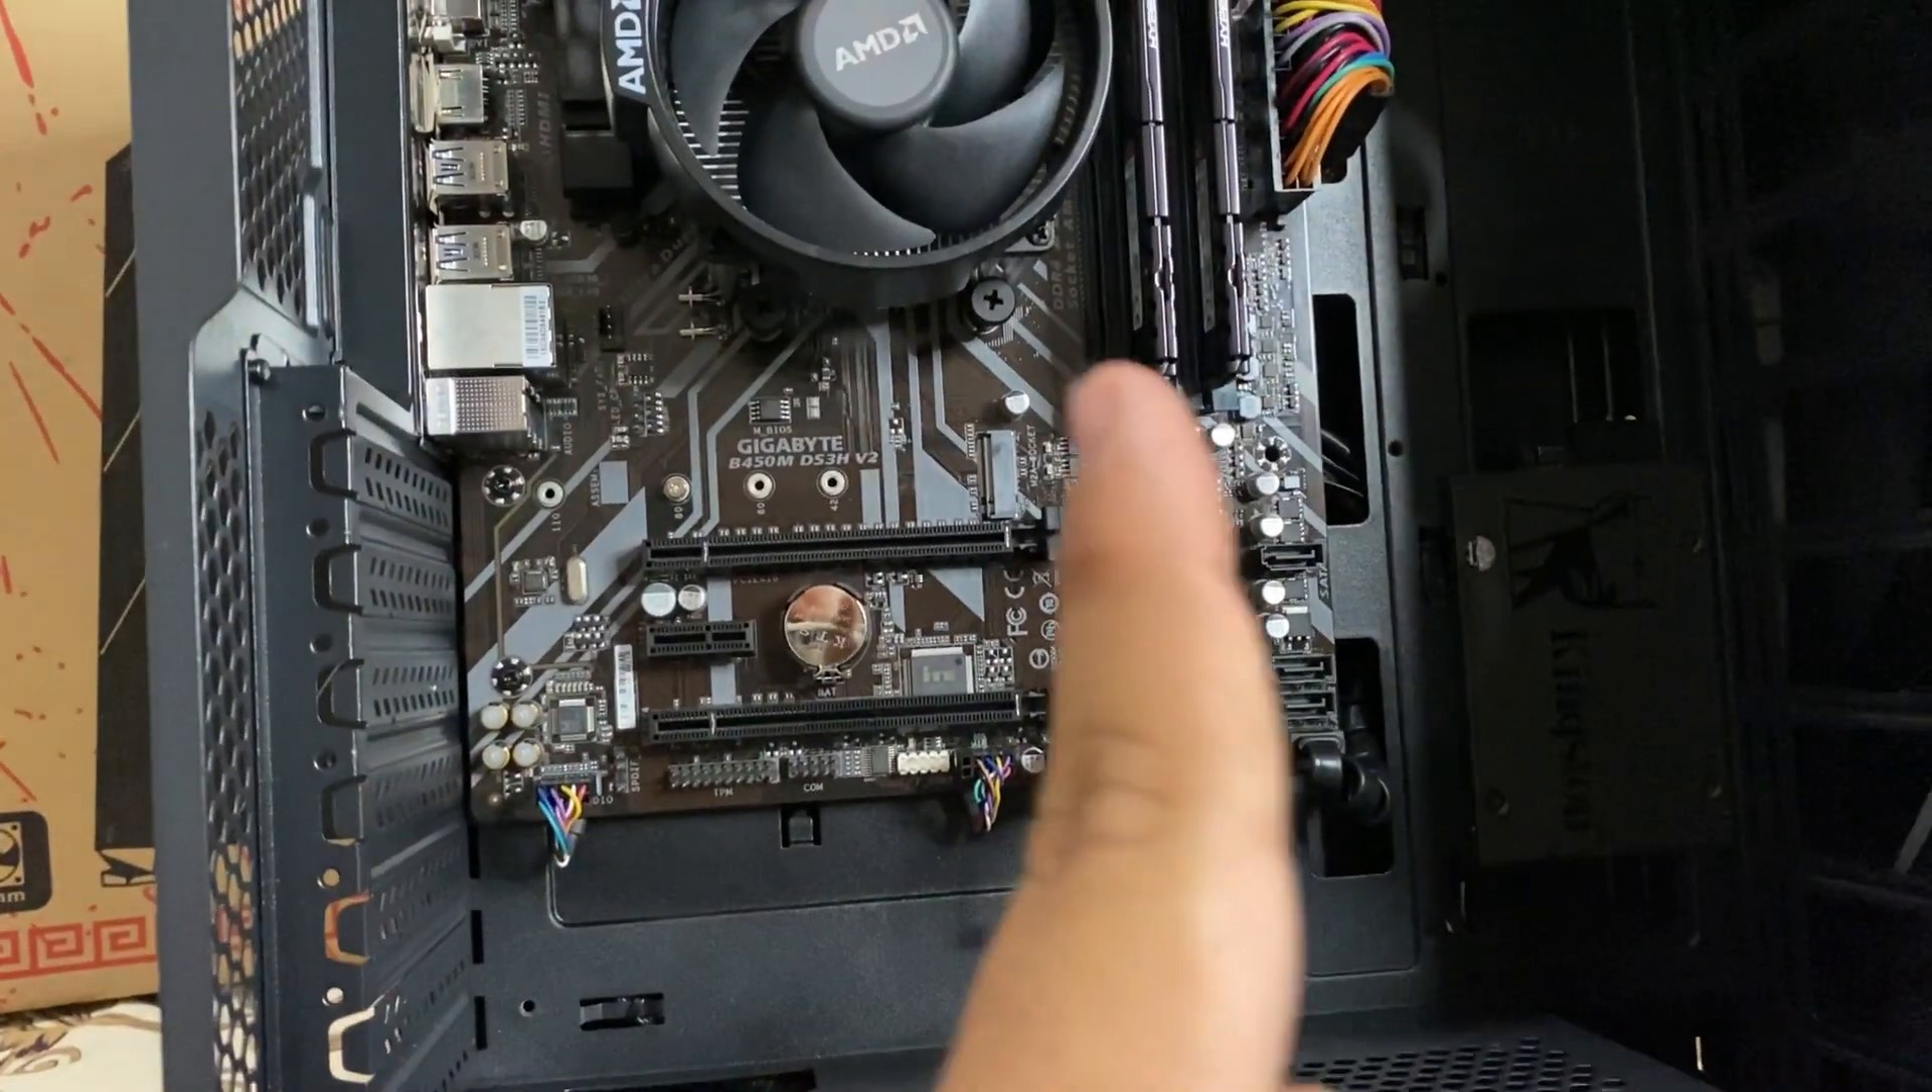No más nos falta agregarle tarjeta gráfica y posiblemente más RAM.